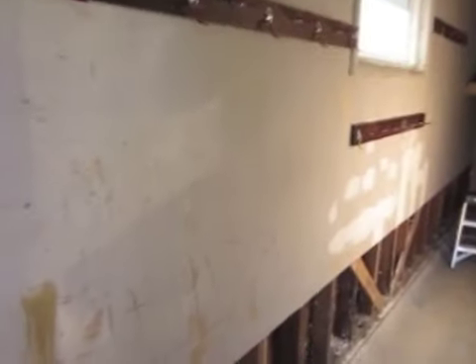We were here earlier, we removed some sheetrock, and we're going to remove the rest of the sheetrock on this wall today.